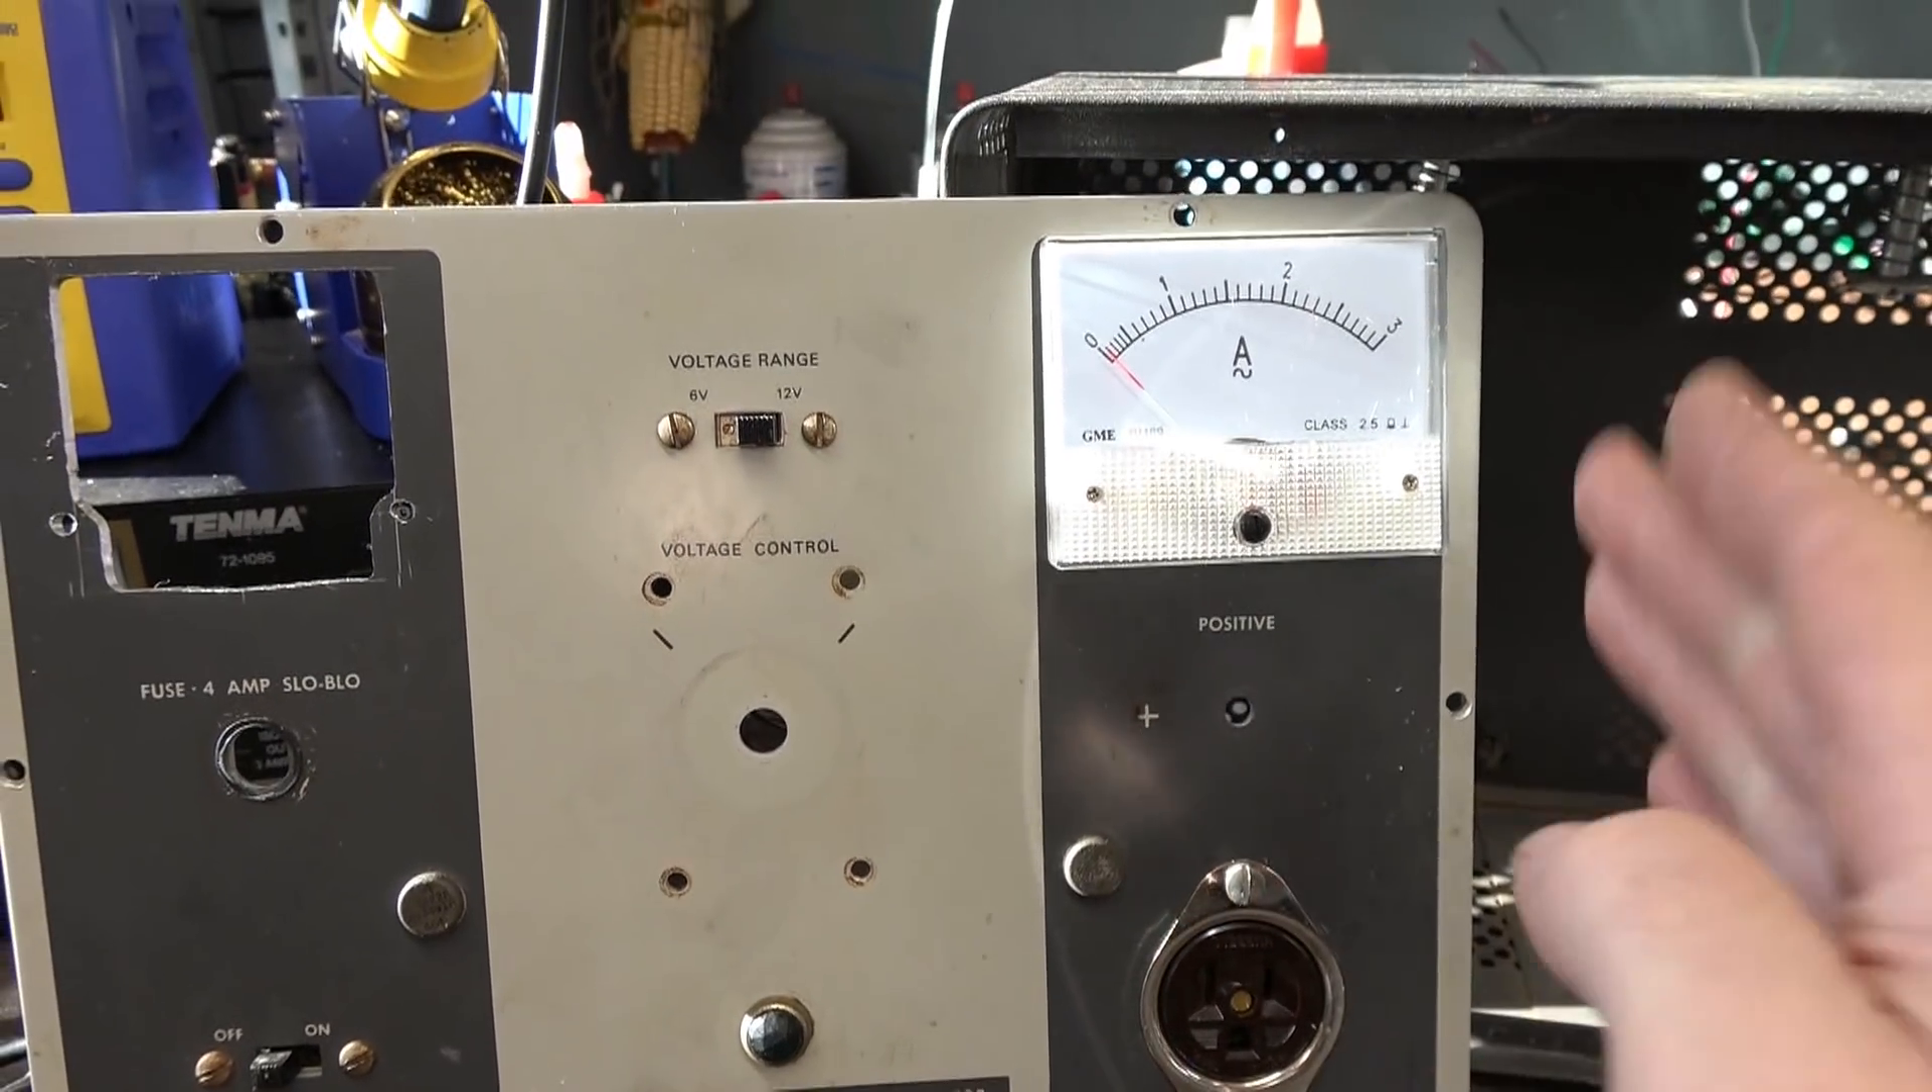Got the hubble outlet installed.